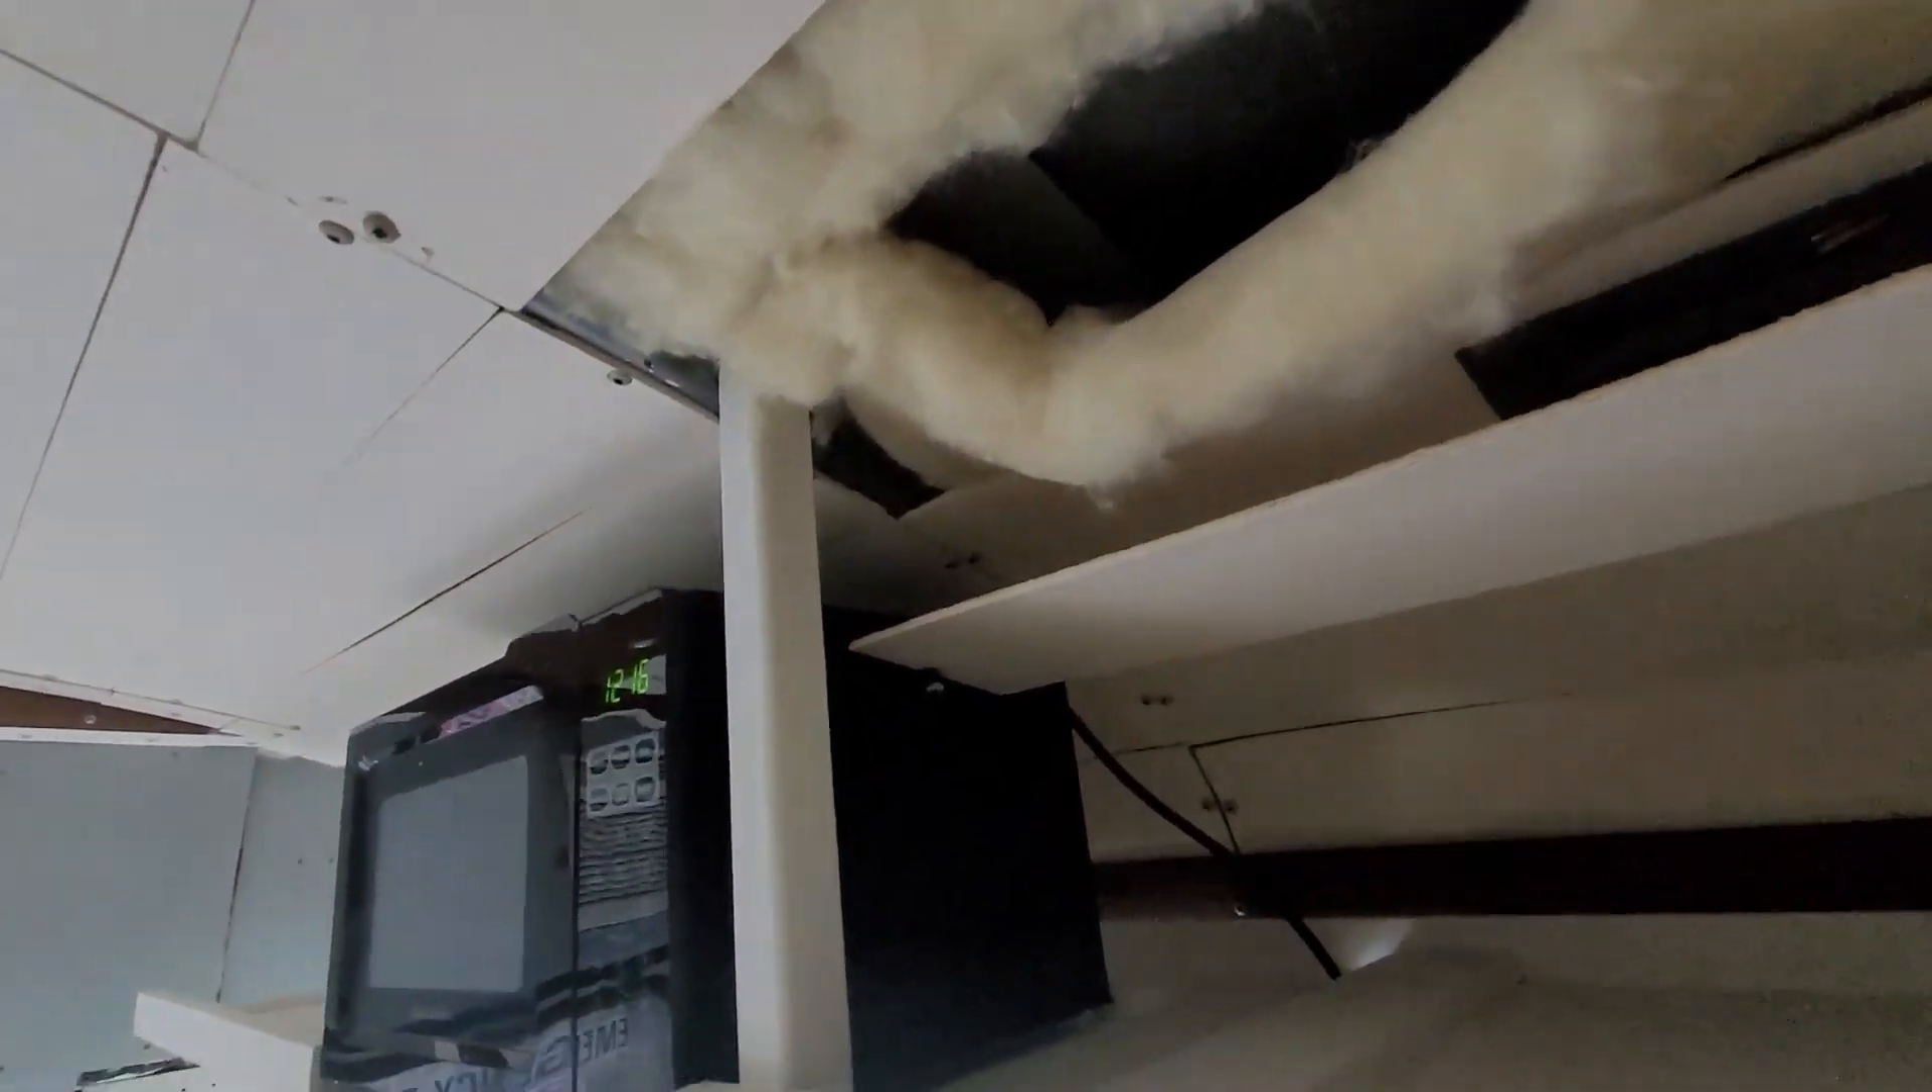Currently I have some ceiling panels down to add in this support beam to help bear some of the weight of the microwave.